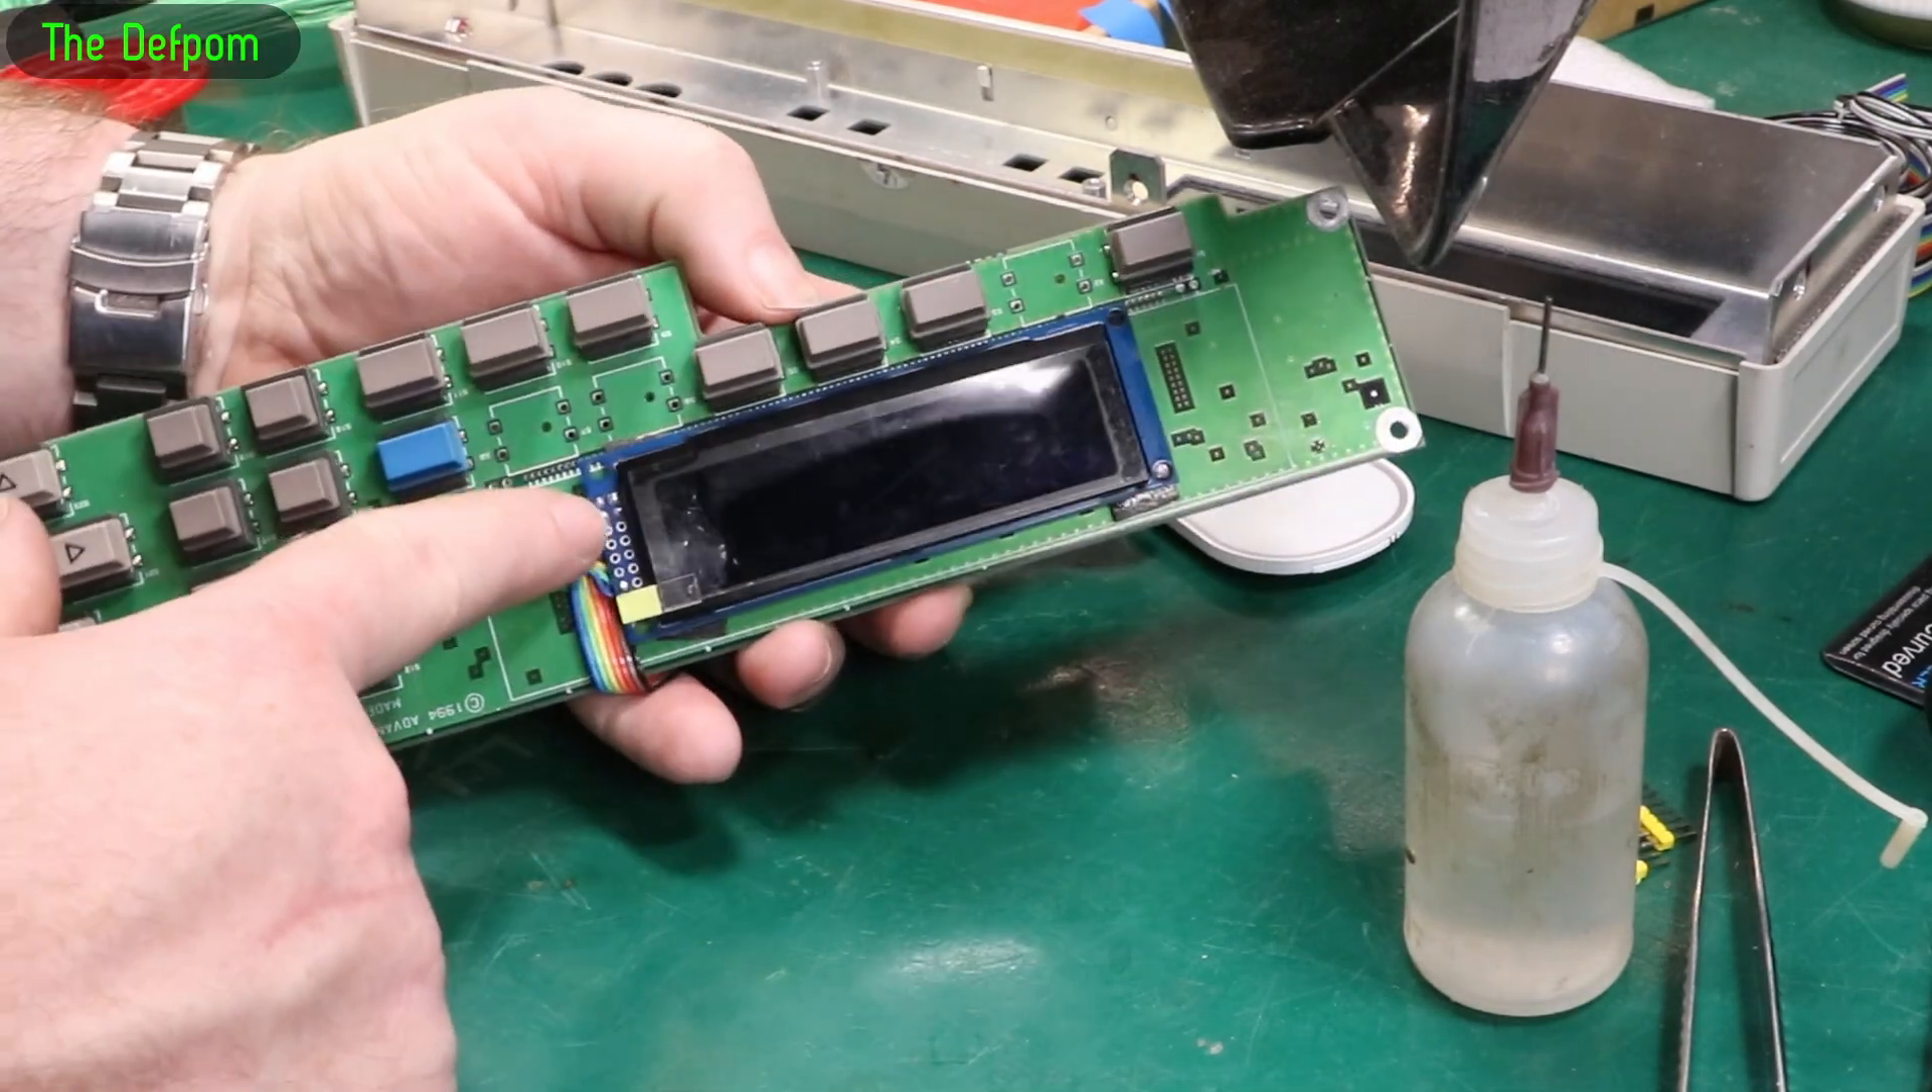I've got the display mounted. It's double-sided tape. That's all it's holding on there.